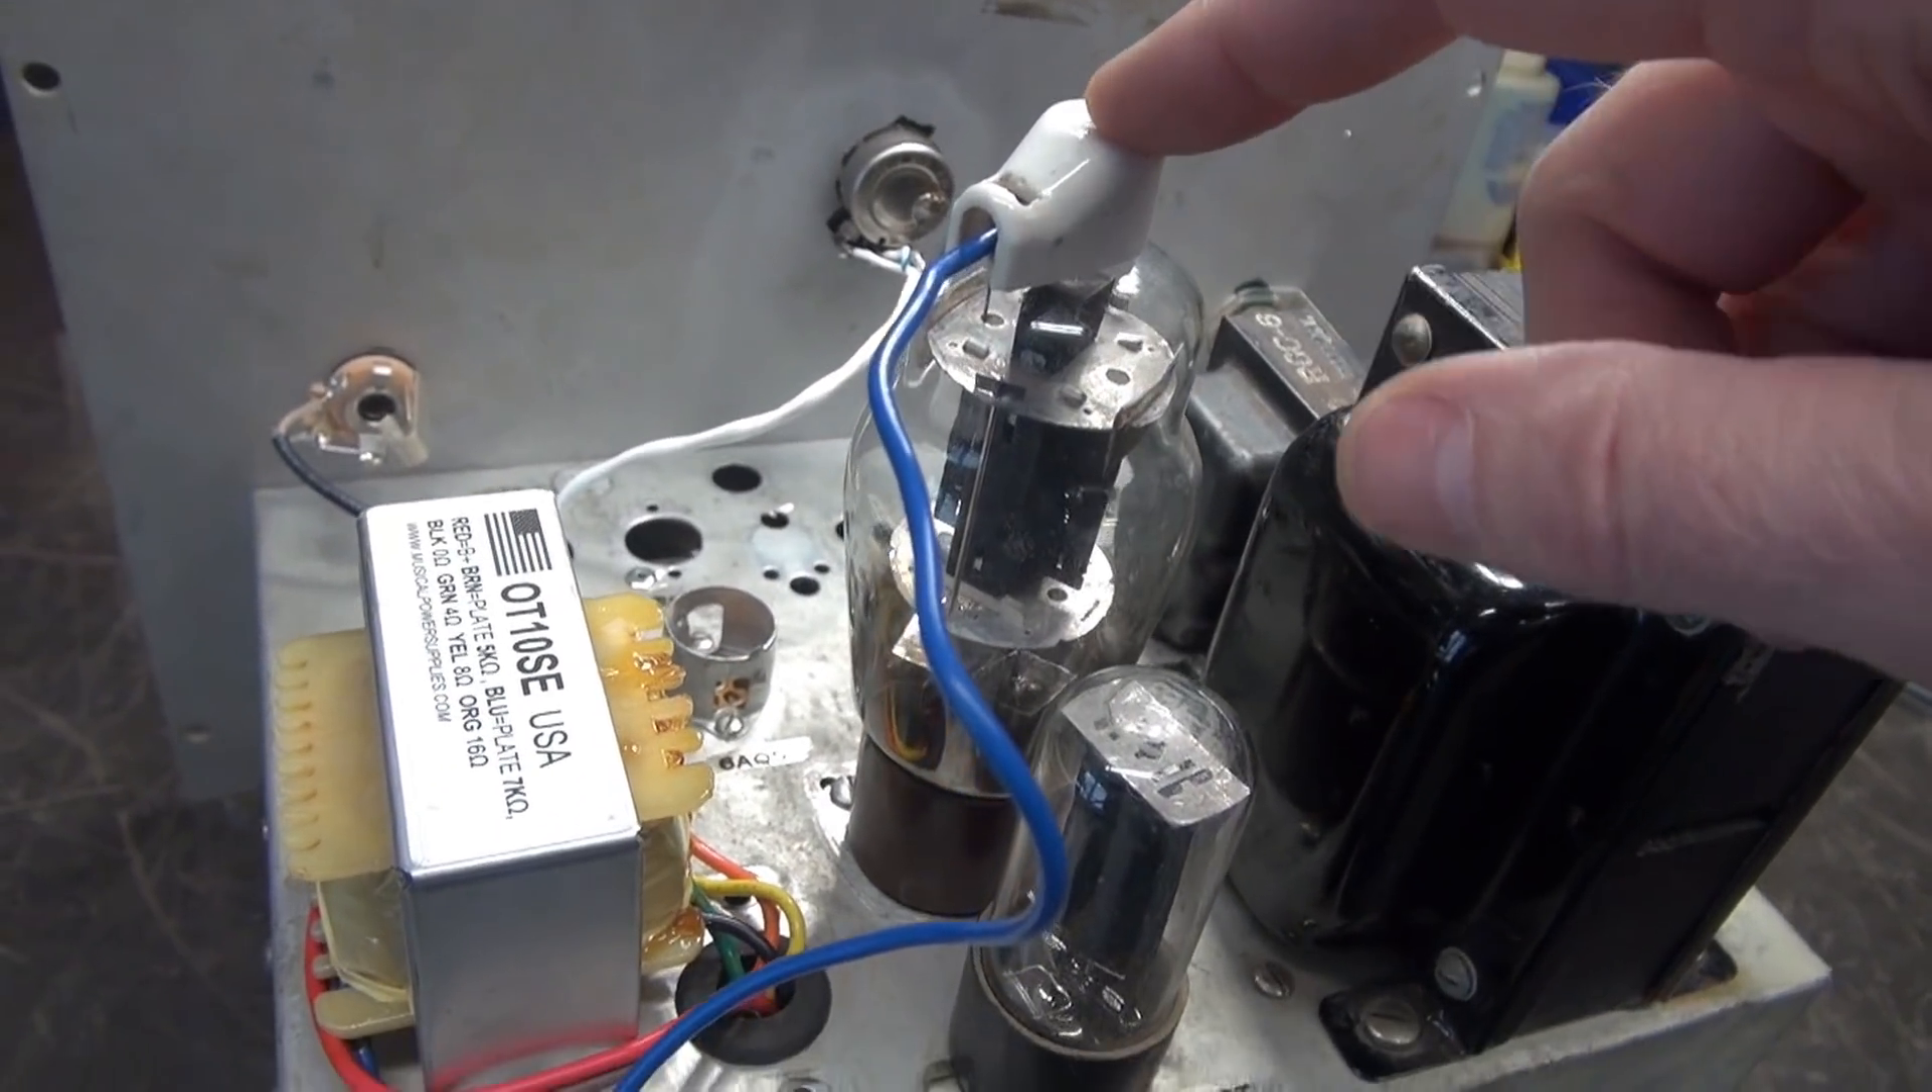All right, there's that 807 installed with a beautiful porcelain cap.